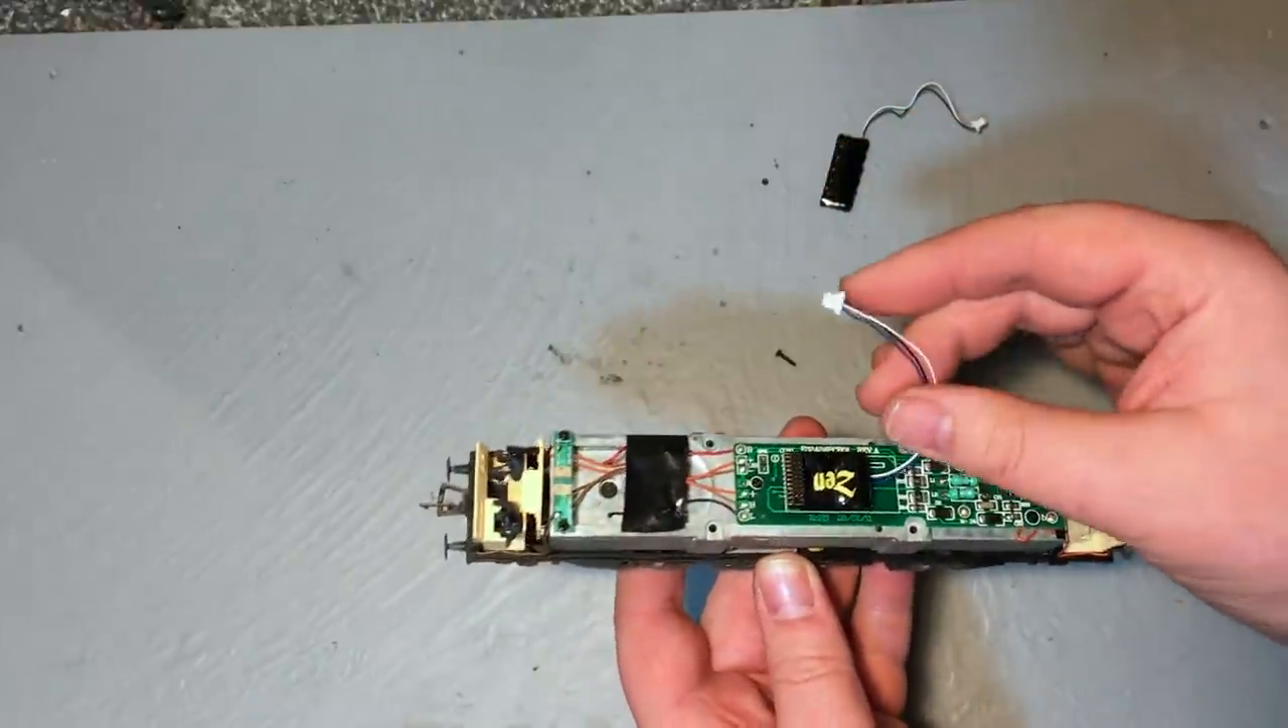So I've already got the 21 pin Zen decoder that DCC Concepts kindly sent over fitted into this locomotive.